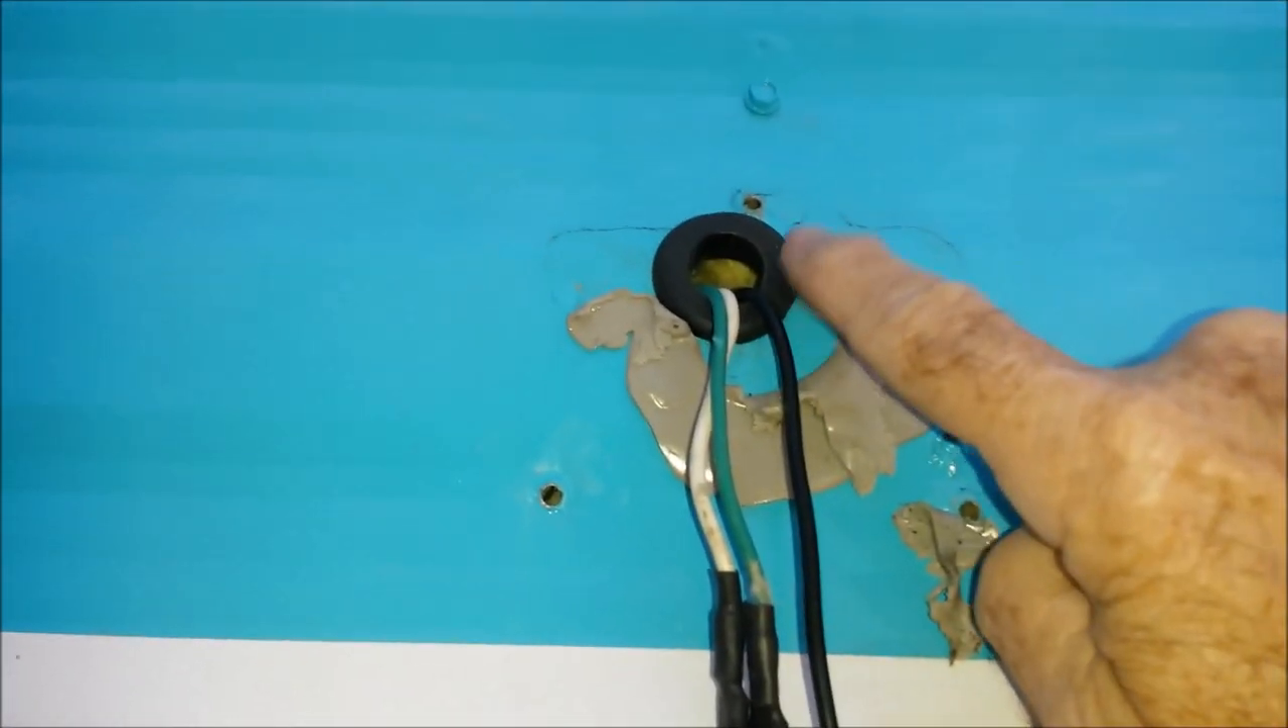As you can see here, I've taken the license plate down and there's a hole right back here with the grommet on it.